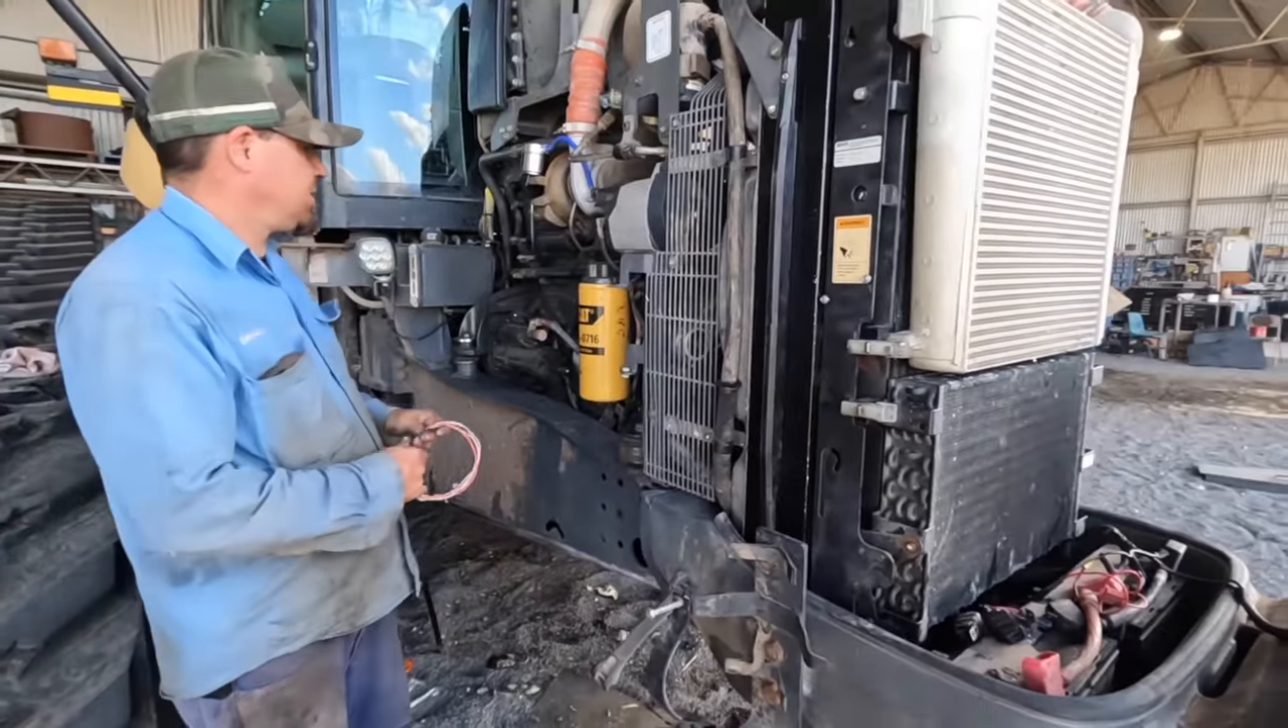No bonnet yet that's that's usually the last thing.